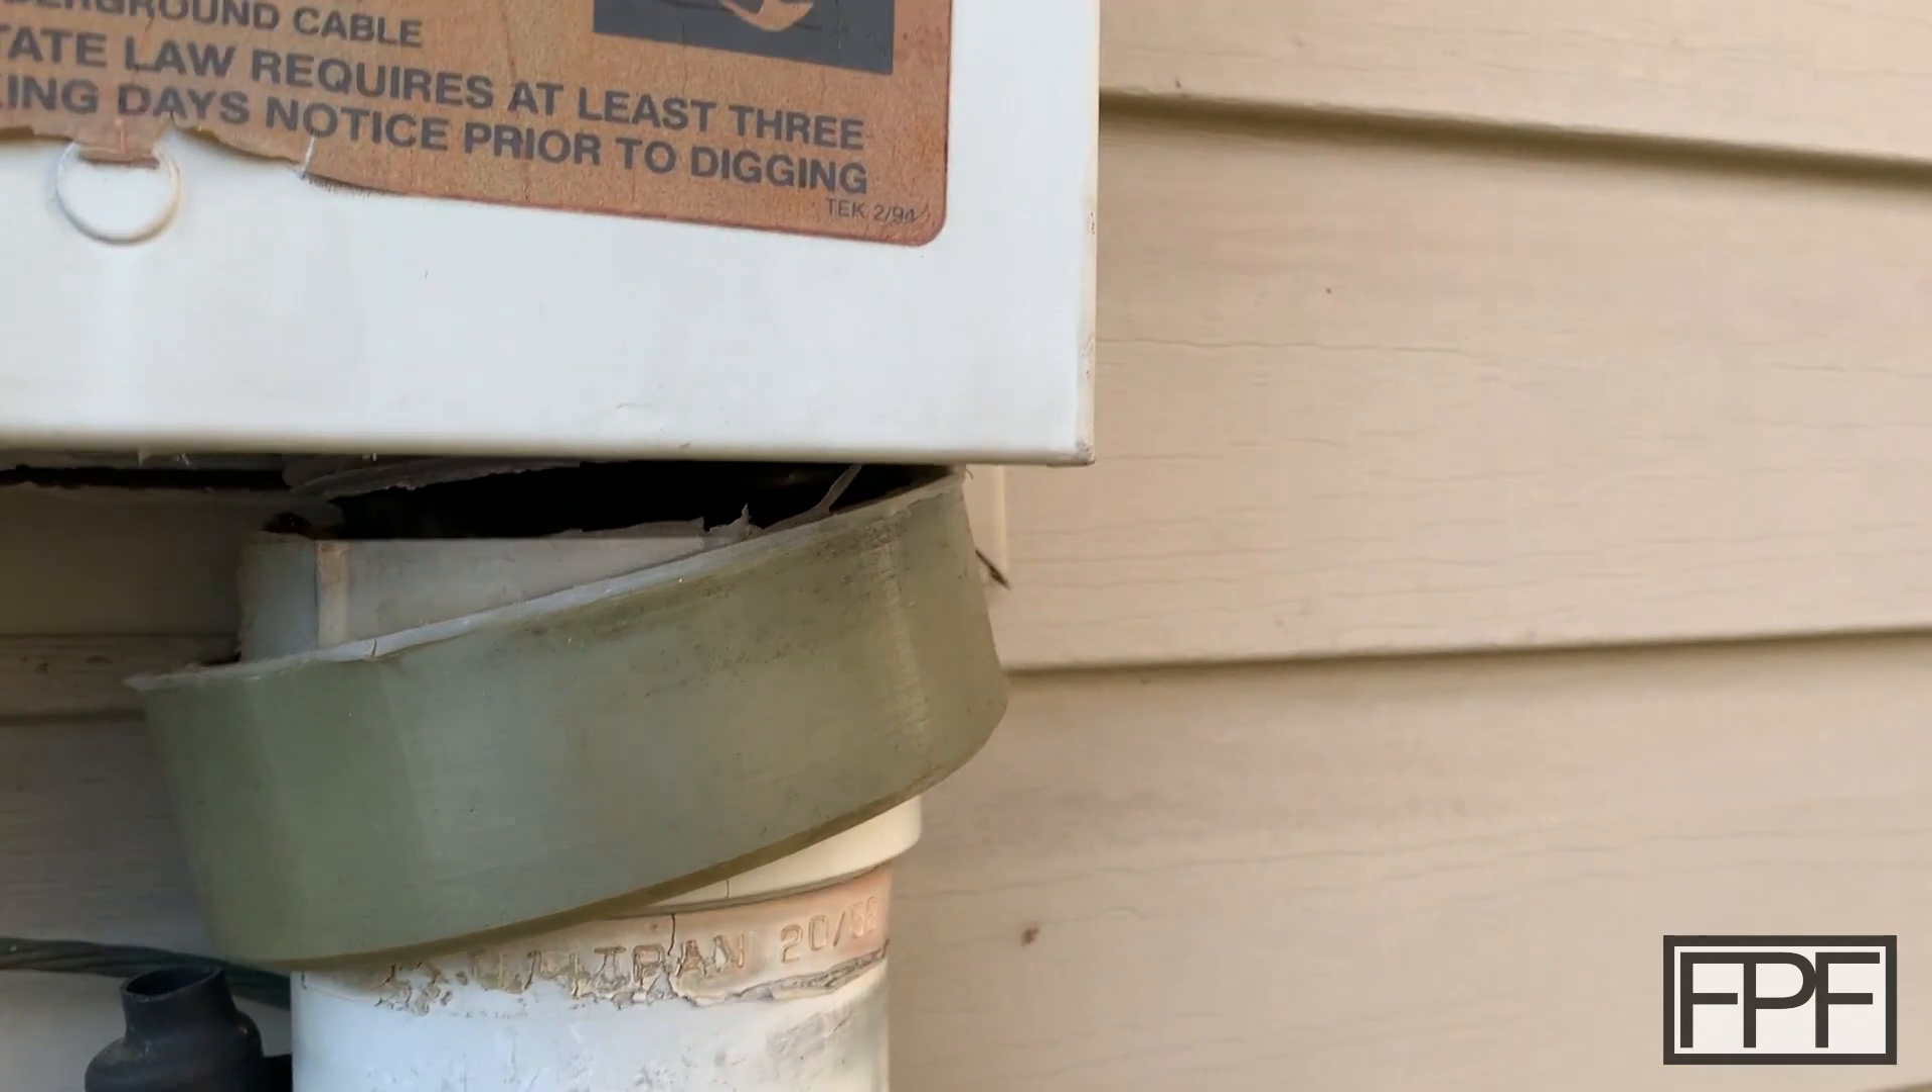It looks like the ground must have sunk here, because a couple years back I developed a pretty decent size gap between the conduit coming up out of the ground from my power inlet wires, or my feed wires, and the box.